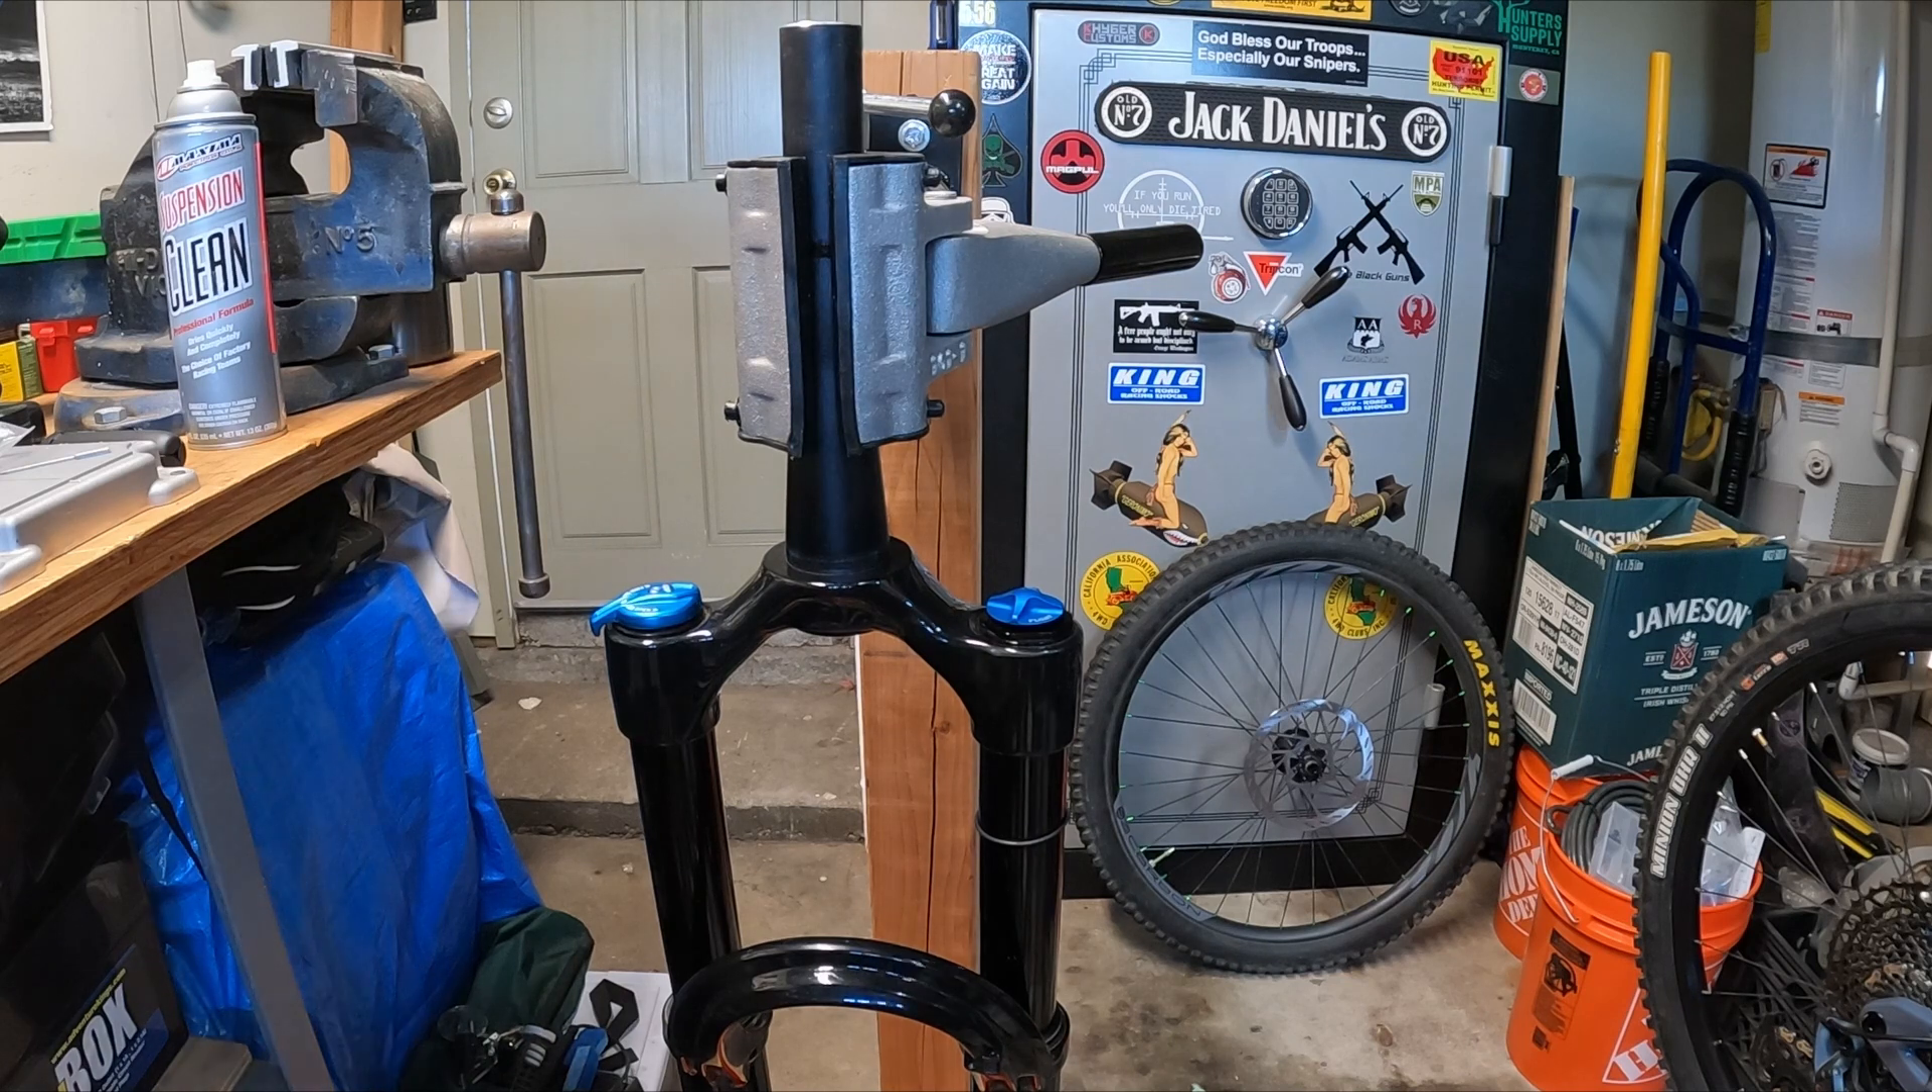Alright got the fork off the bike.